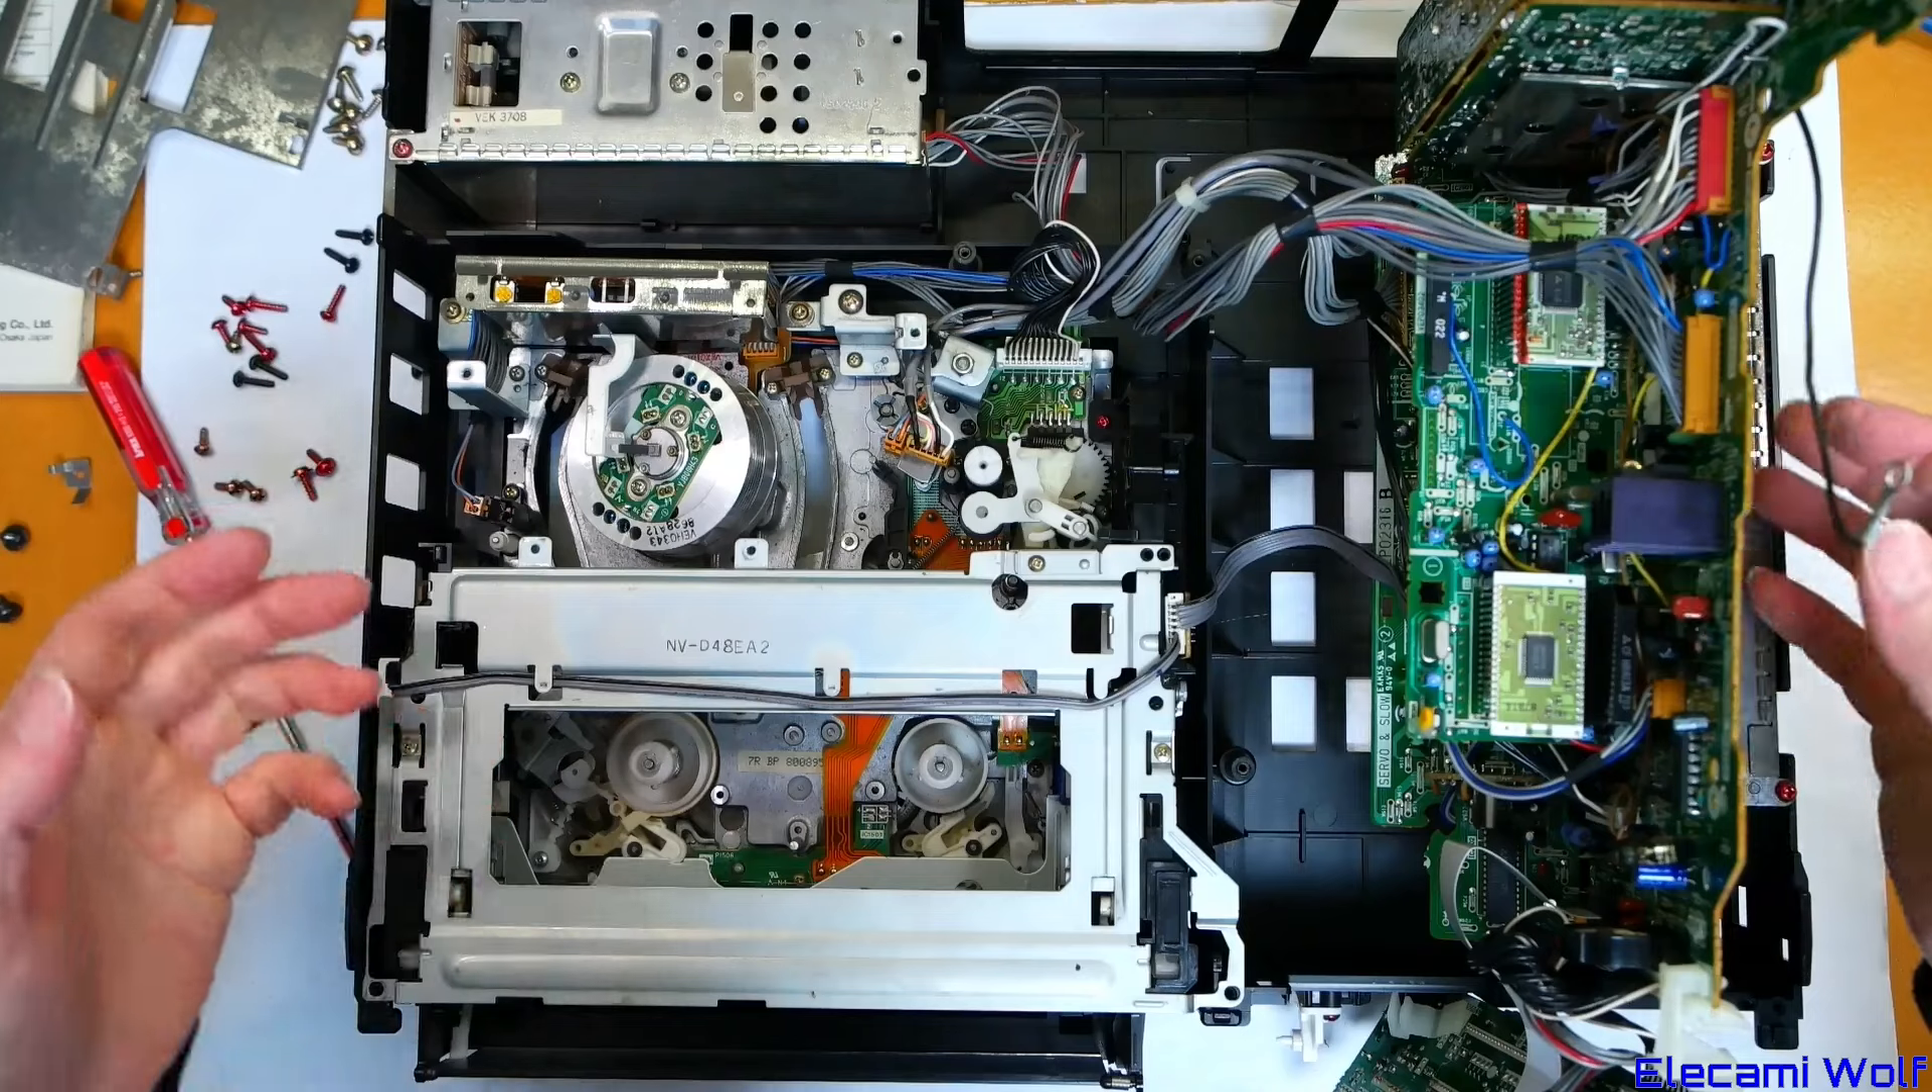So that's the main board opened up.